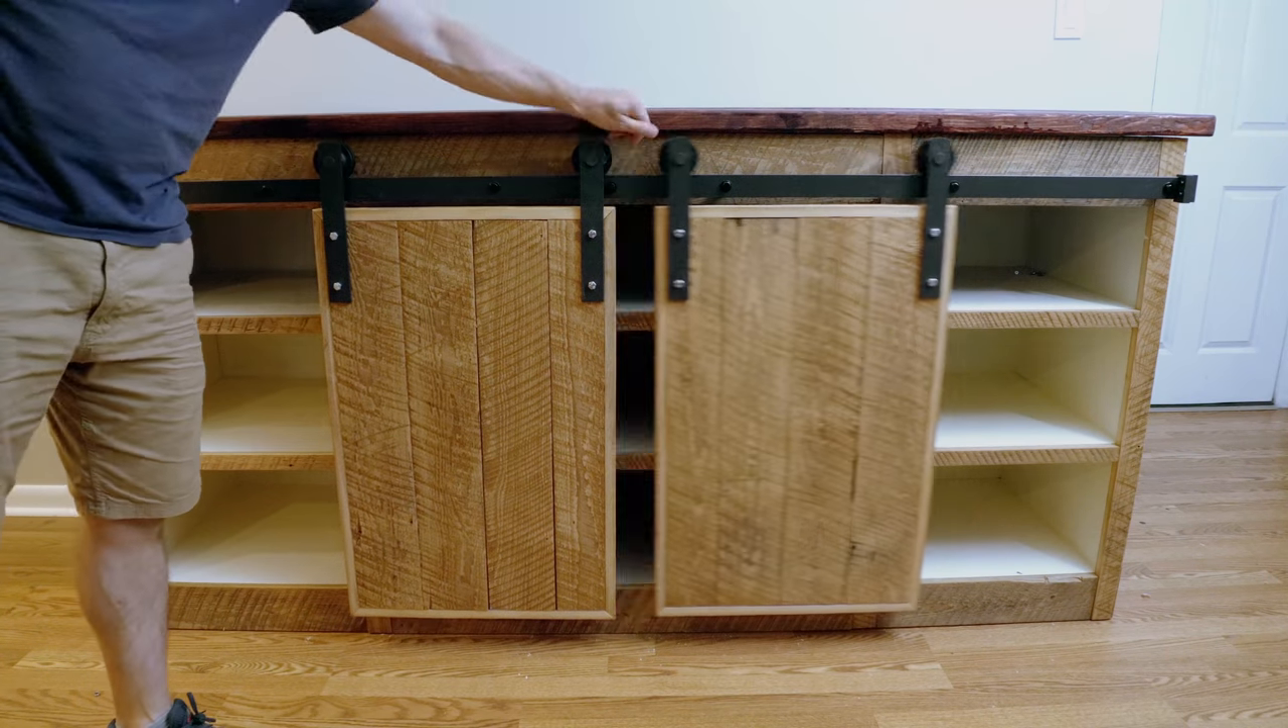I dropped the doors on, and it was finished.